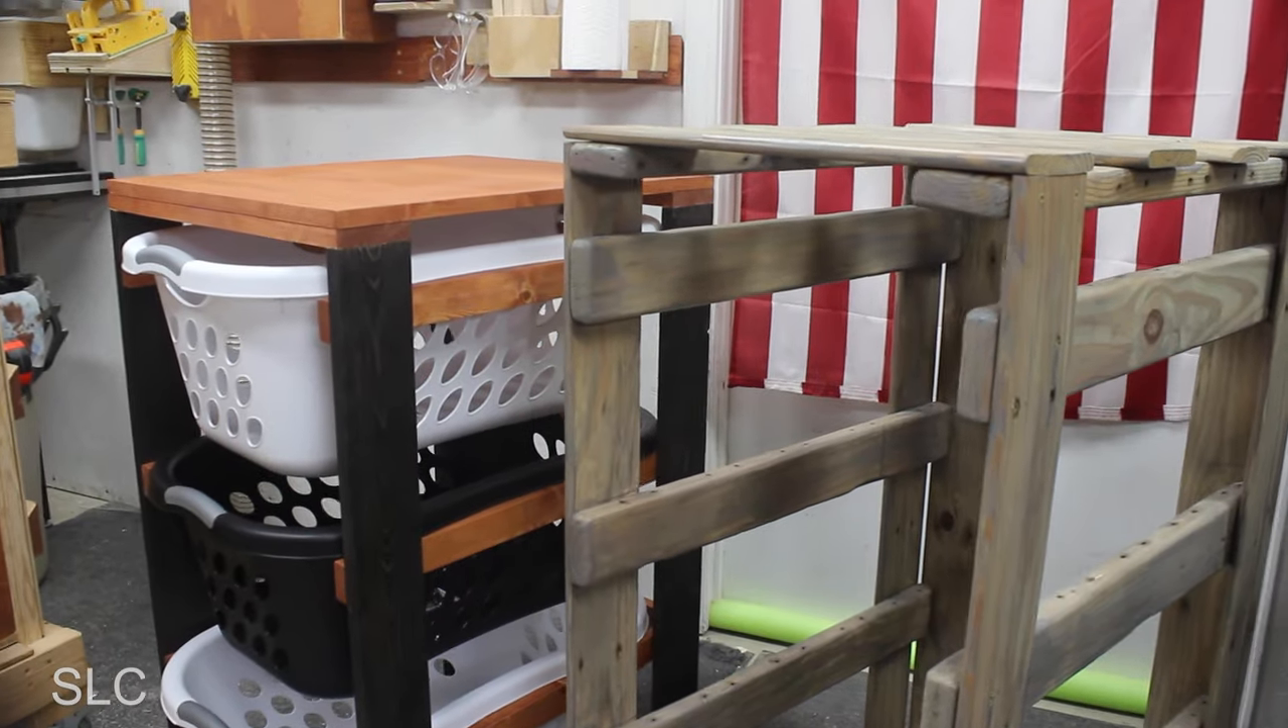The baskets fit in there nicely with just a little bit of room in between each. Just enough to get them in and out. Now, if you notice here, they do stick out just a little bit in the front. But that's okay, because that allows for us to easily grab them. But they sit nice and level on those rails.